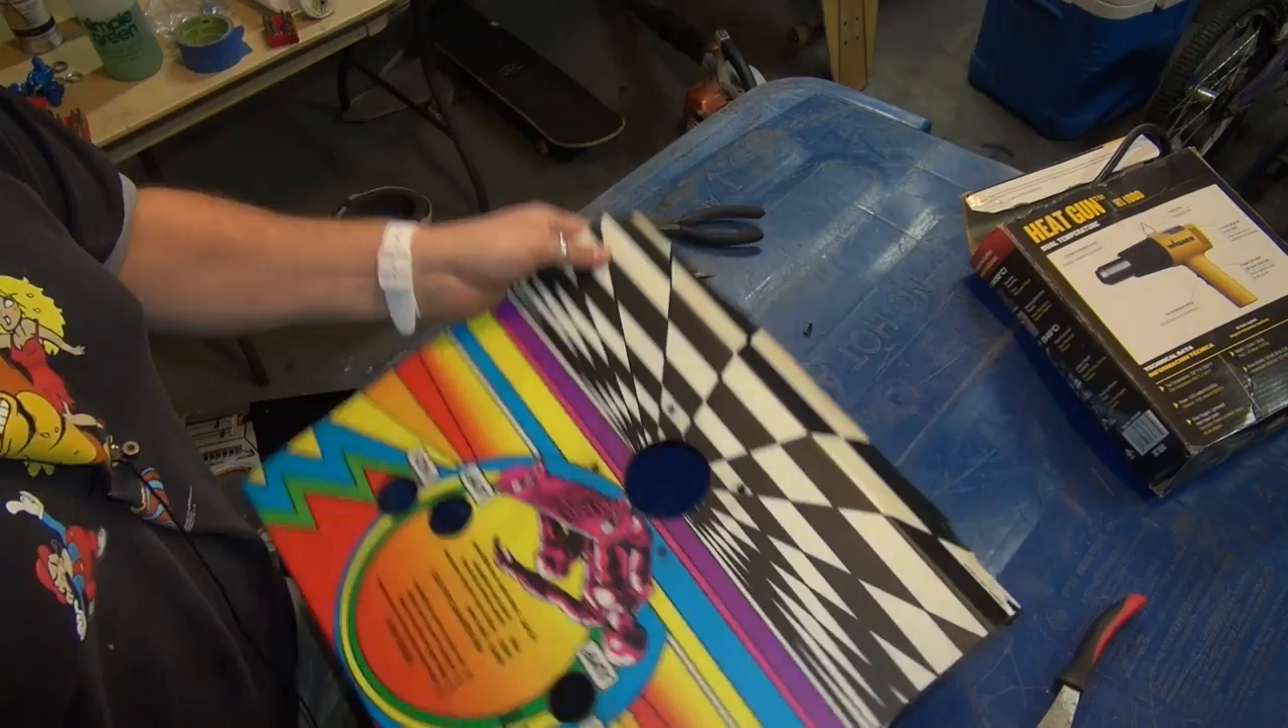So the joystick's off and the buttons are off.